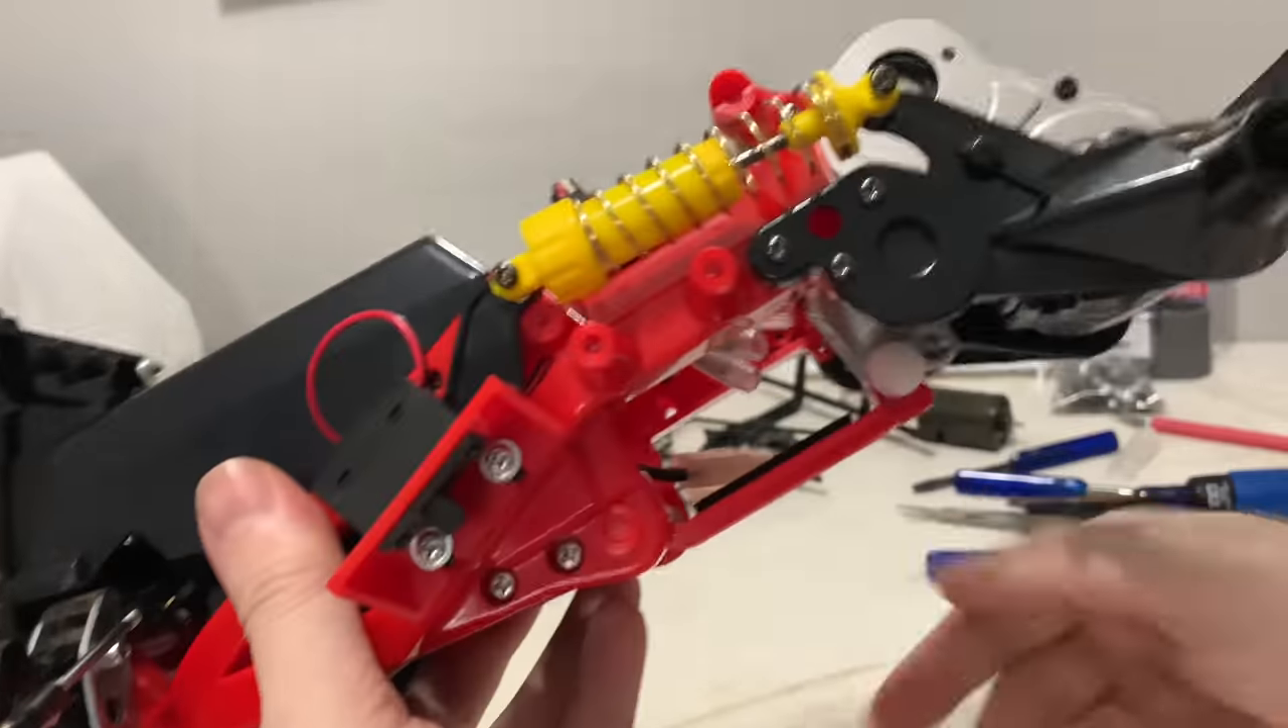Shocks are on.